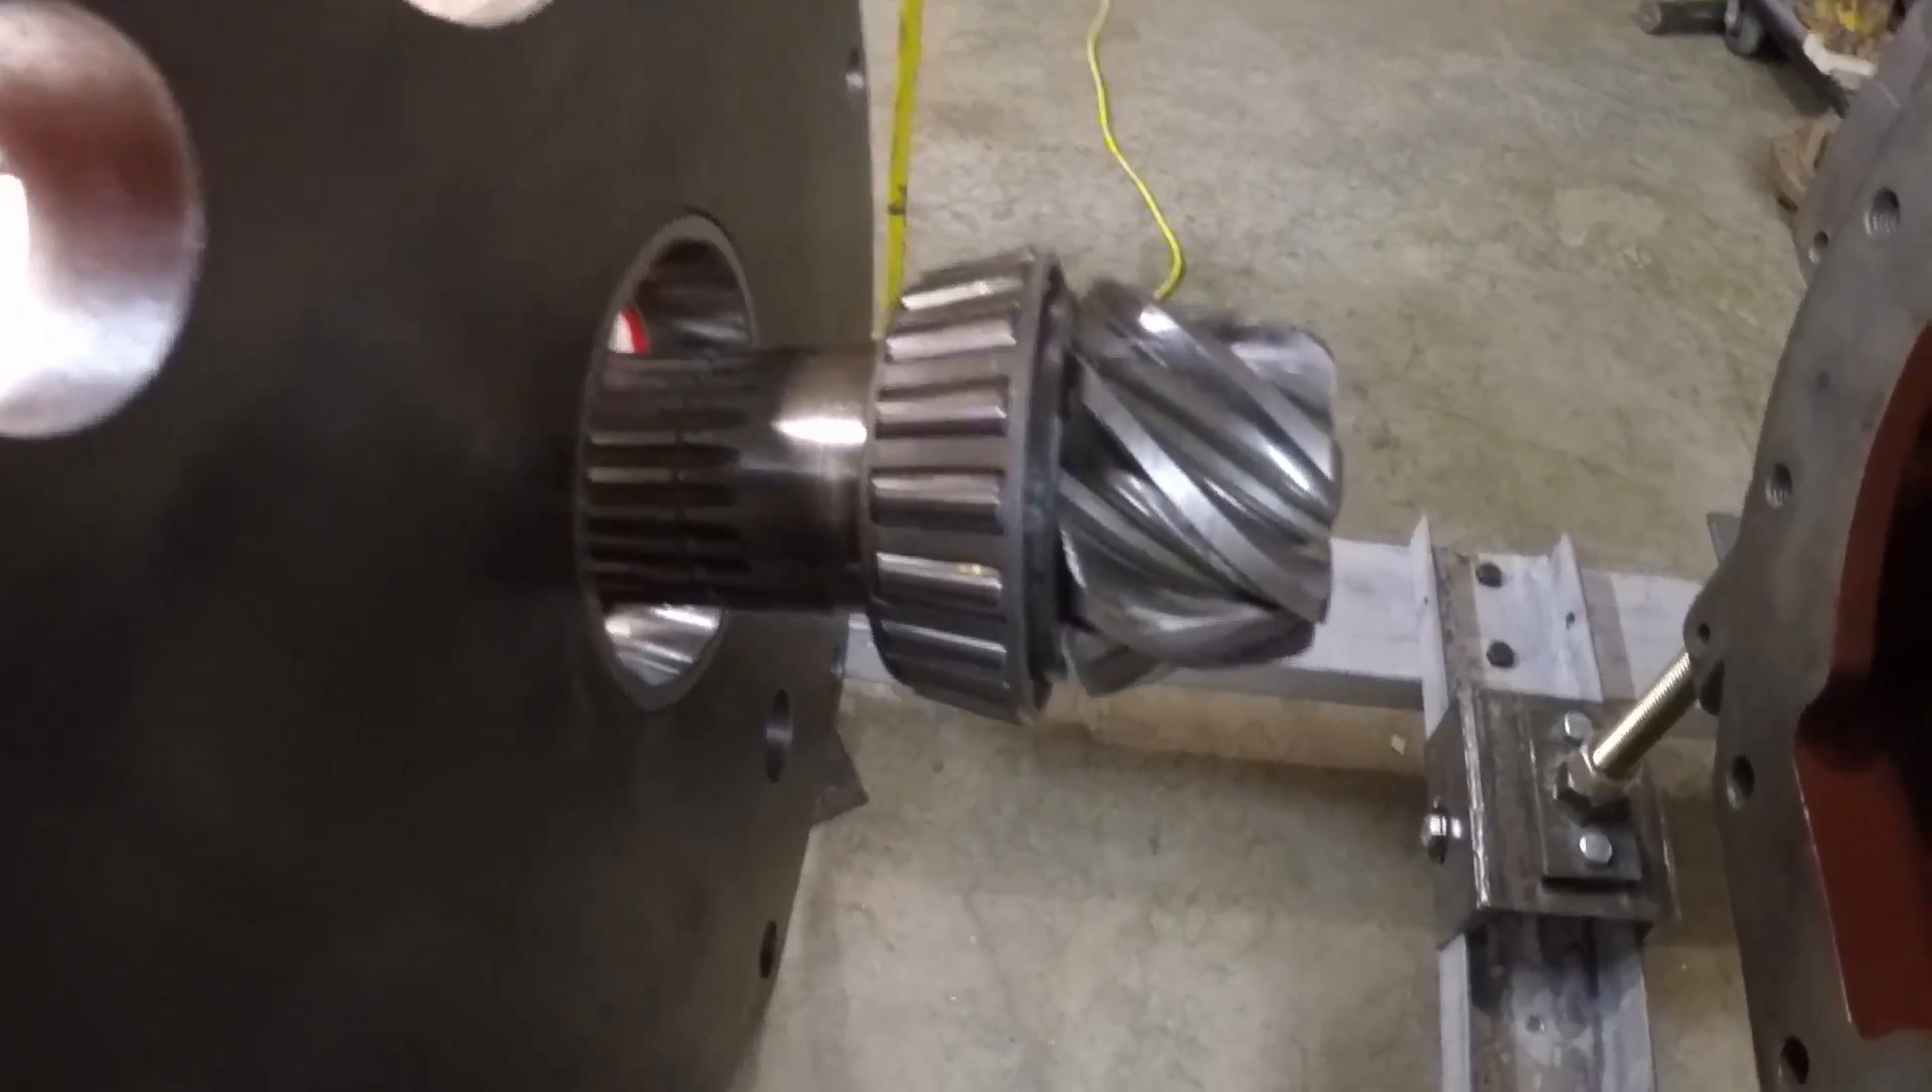So all the gears are in there on the shaft, but the shaft itself is still quite a ways out of the housing.